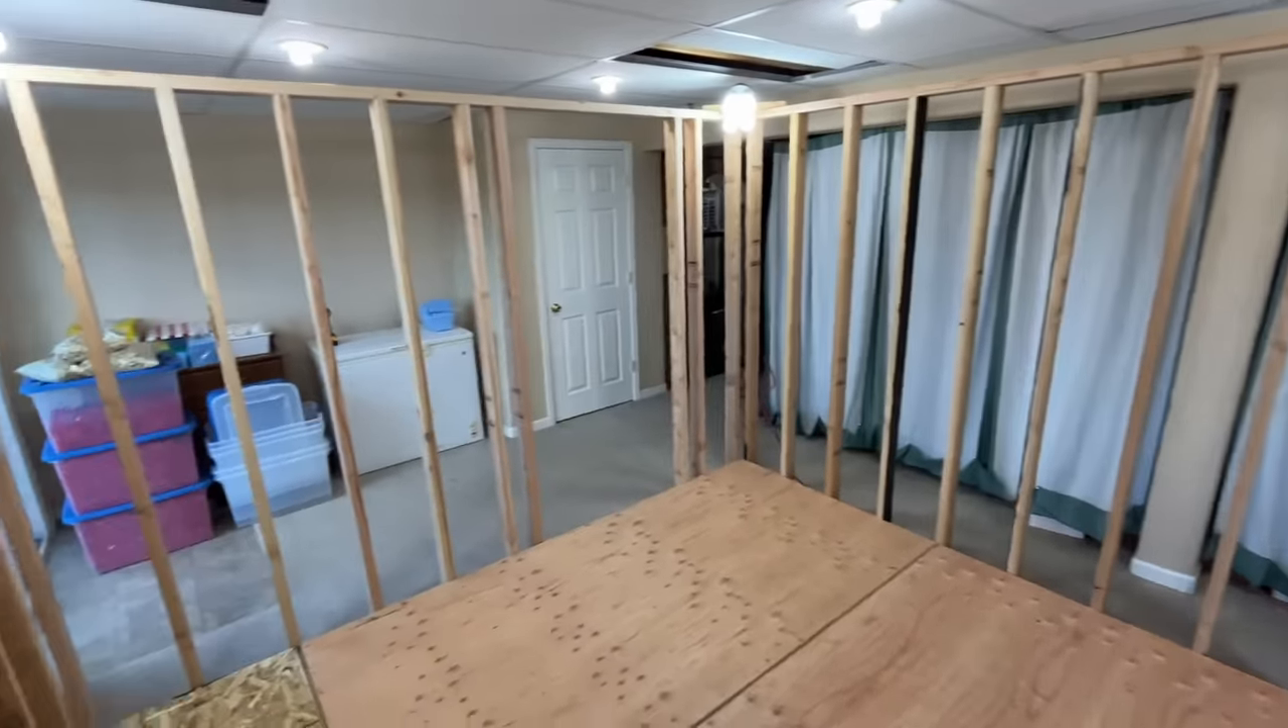As you can see, we also have the frame complete so we can start working on the inside.